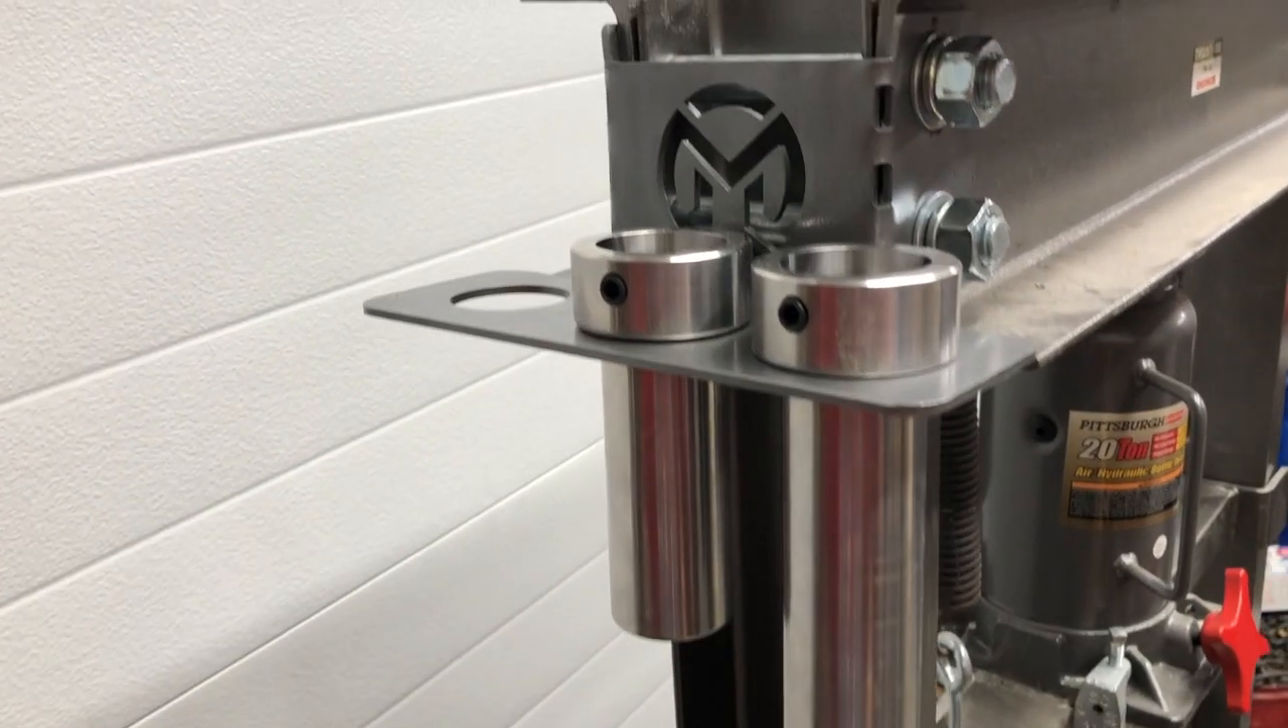Mount complete and look at there the pins drop right in just like they're supposed to.